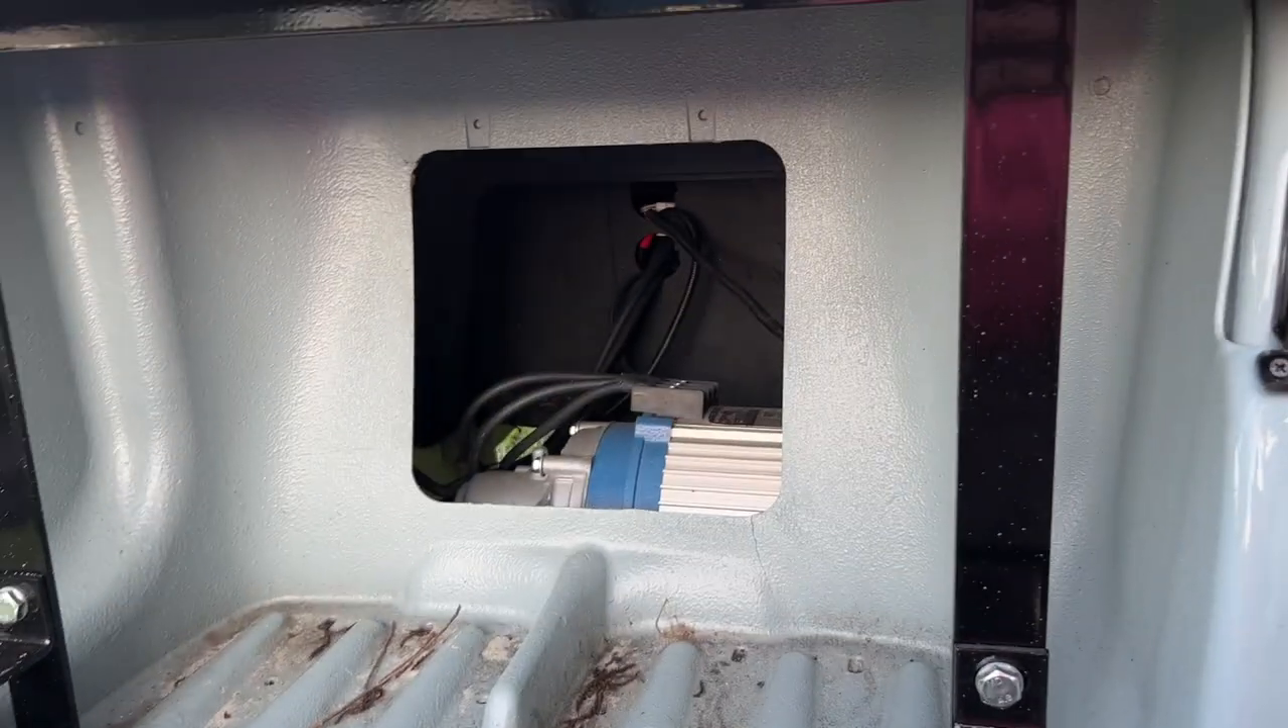I still do not have that cover back there.